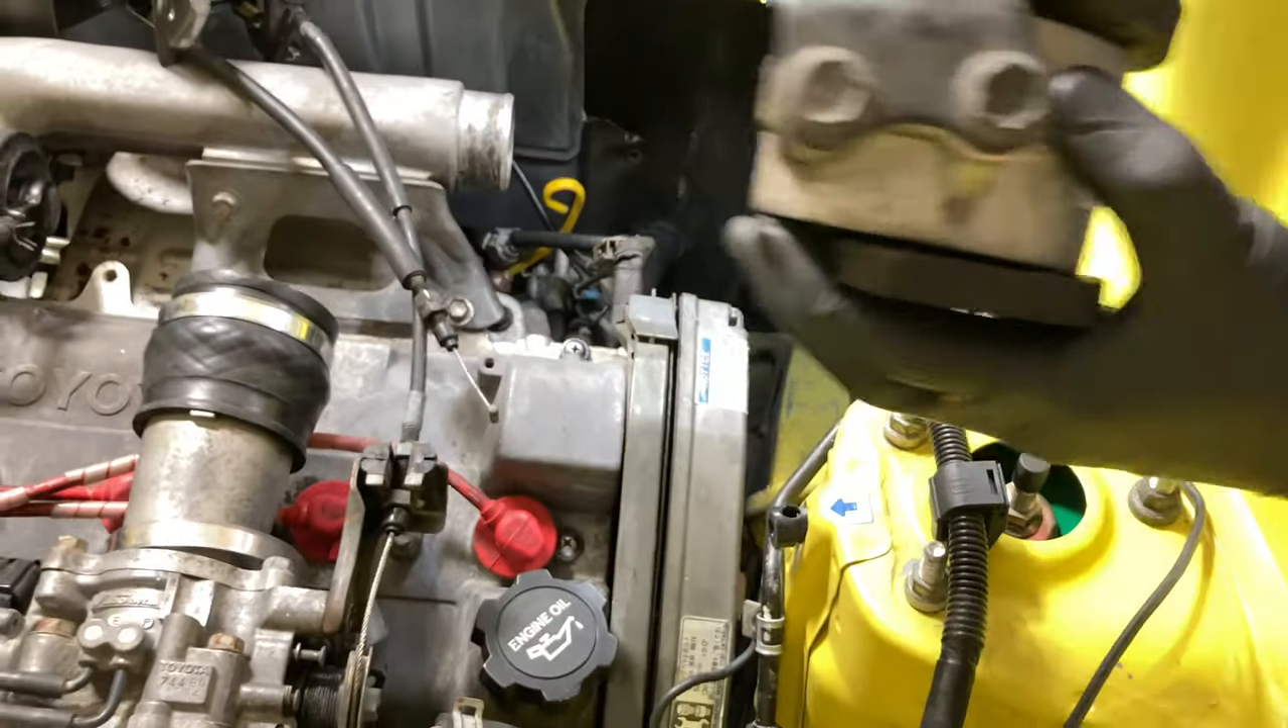We got this main engine mount out.